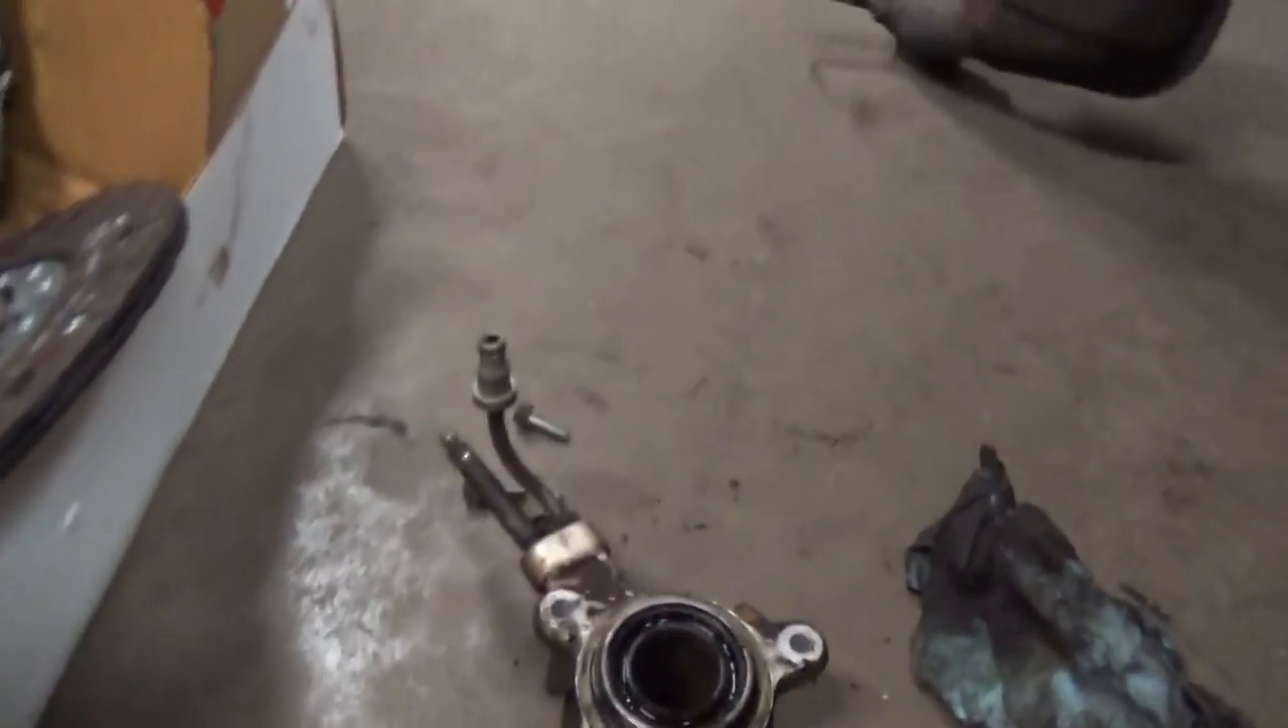So, I got the old slave cylinder off, off of the transmission.